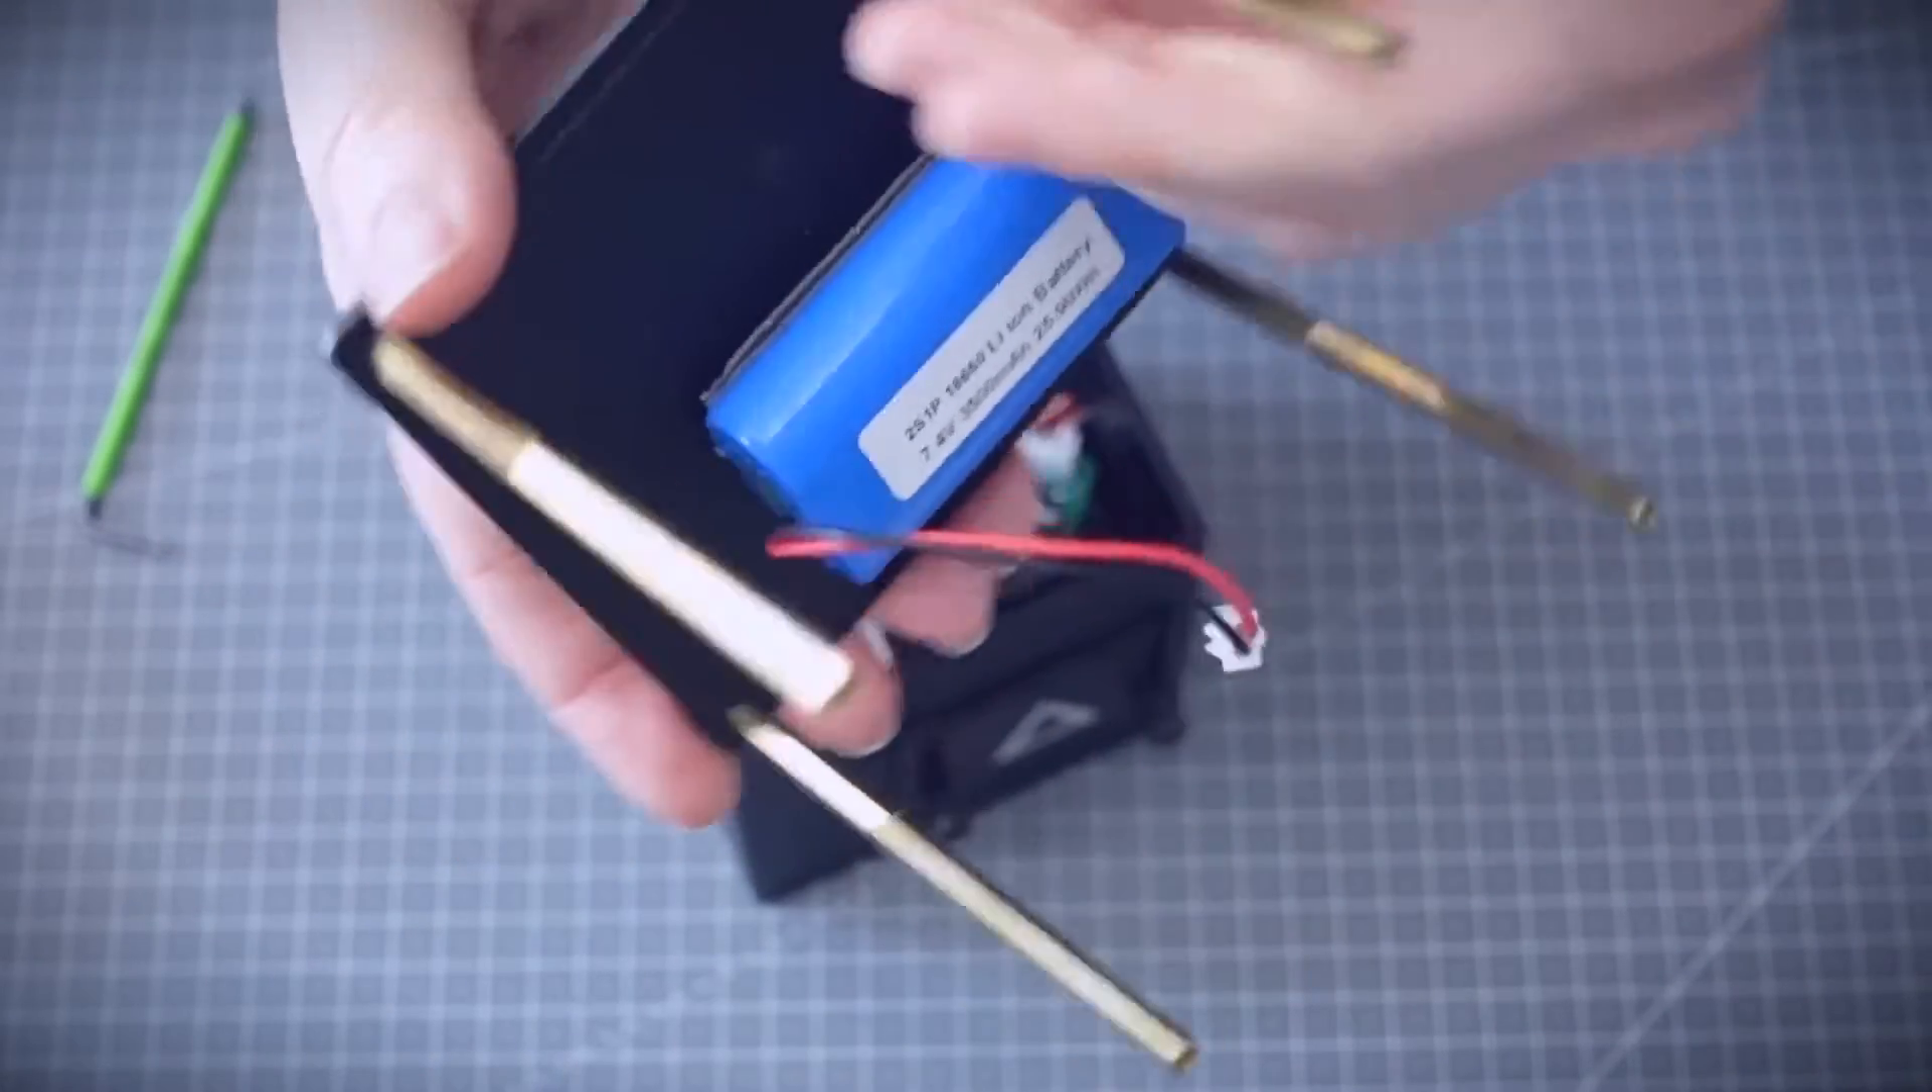Here's one of the battery packs affixed to the lid.